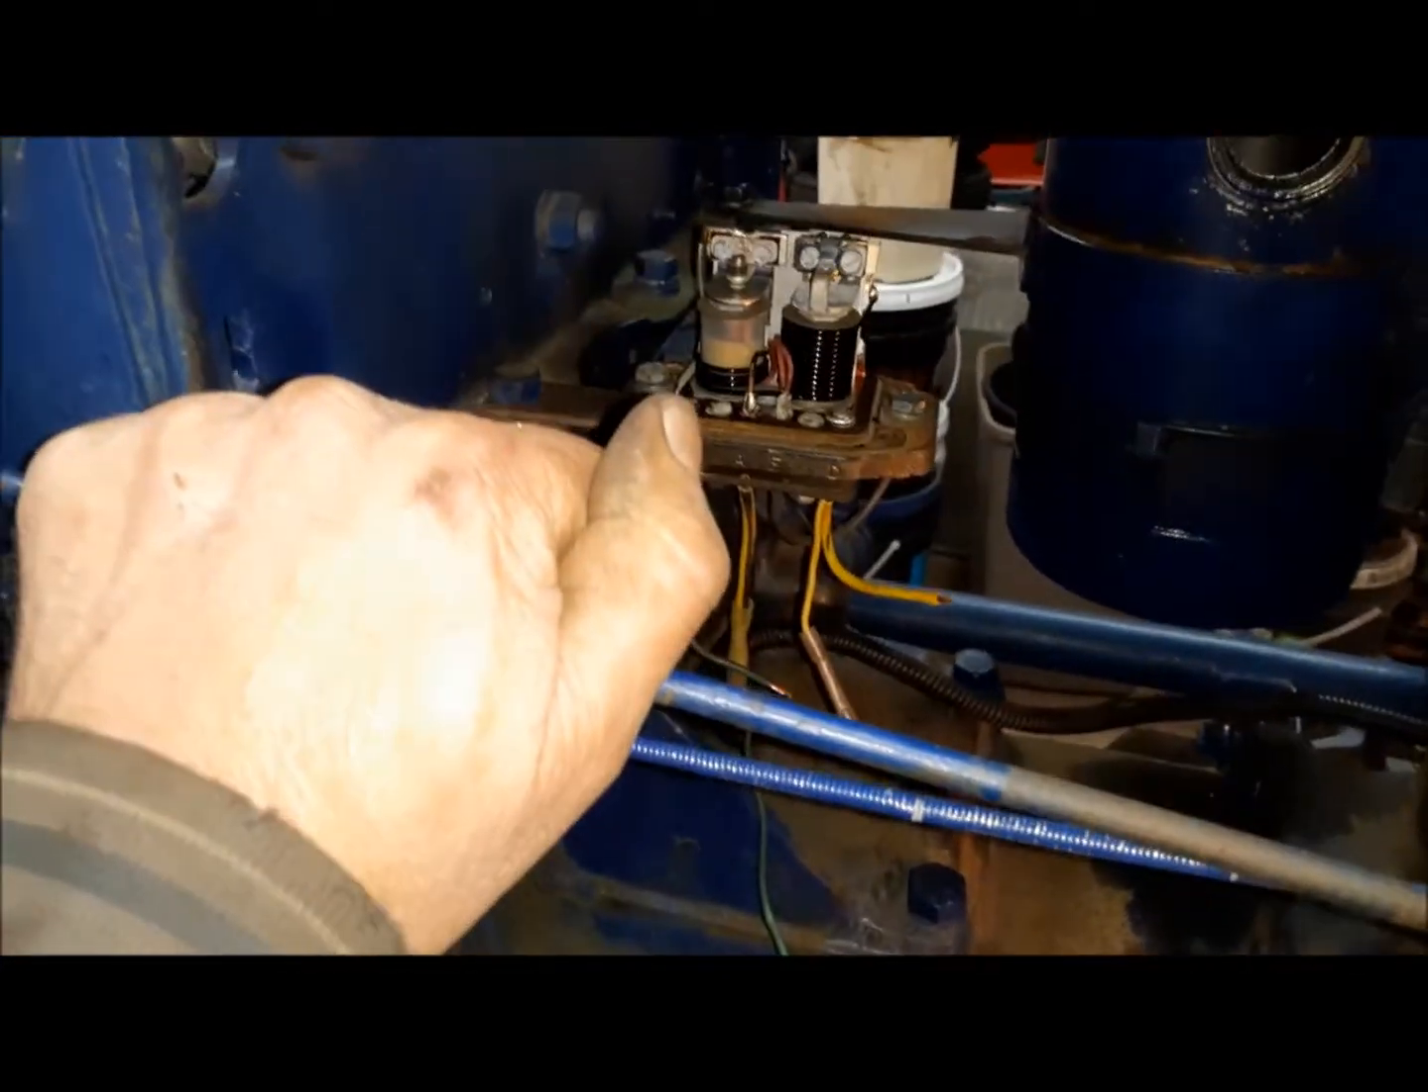We've got the control box or voltage regulator mounted up.